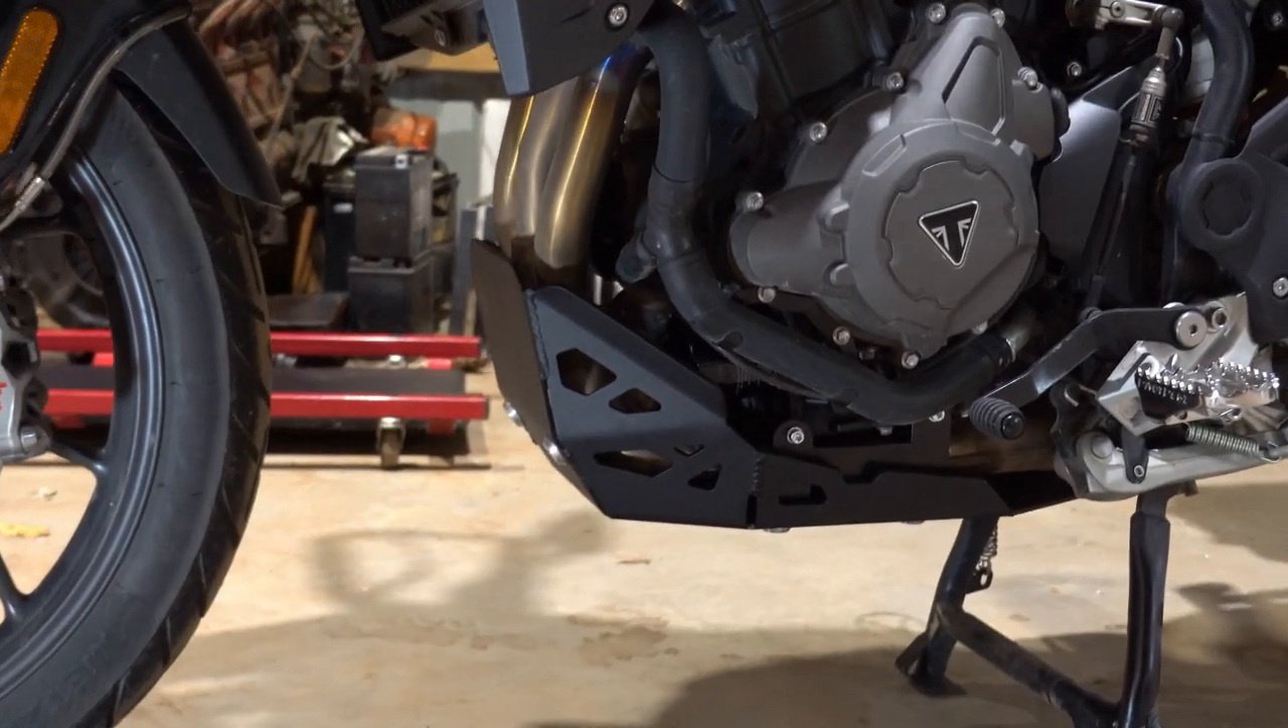Now this cheap little plastic skid plate is gone. This solid heavy duty metal skid plate is there in its place.